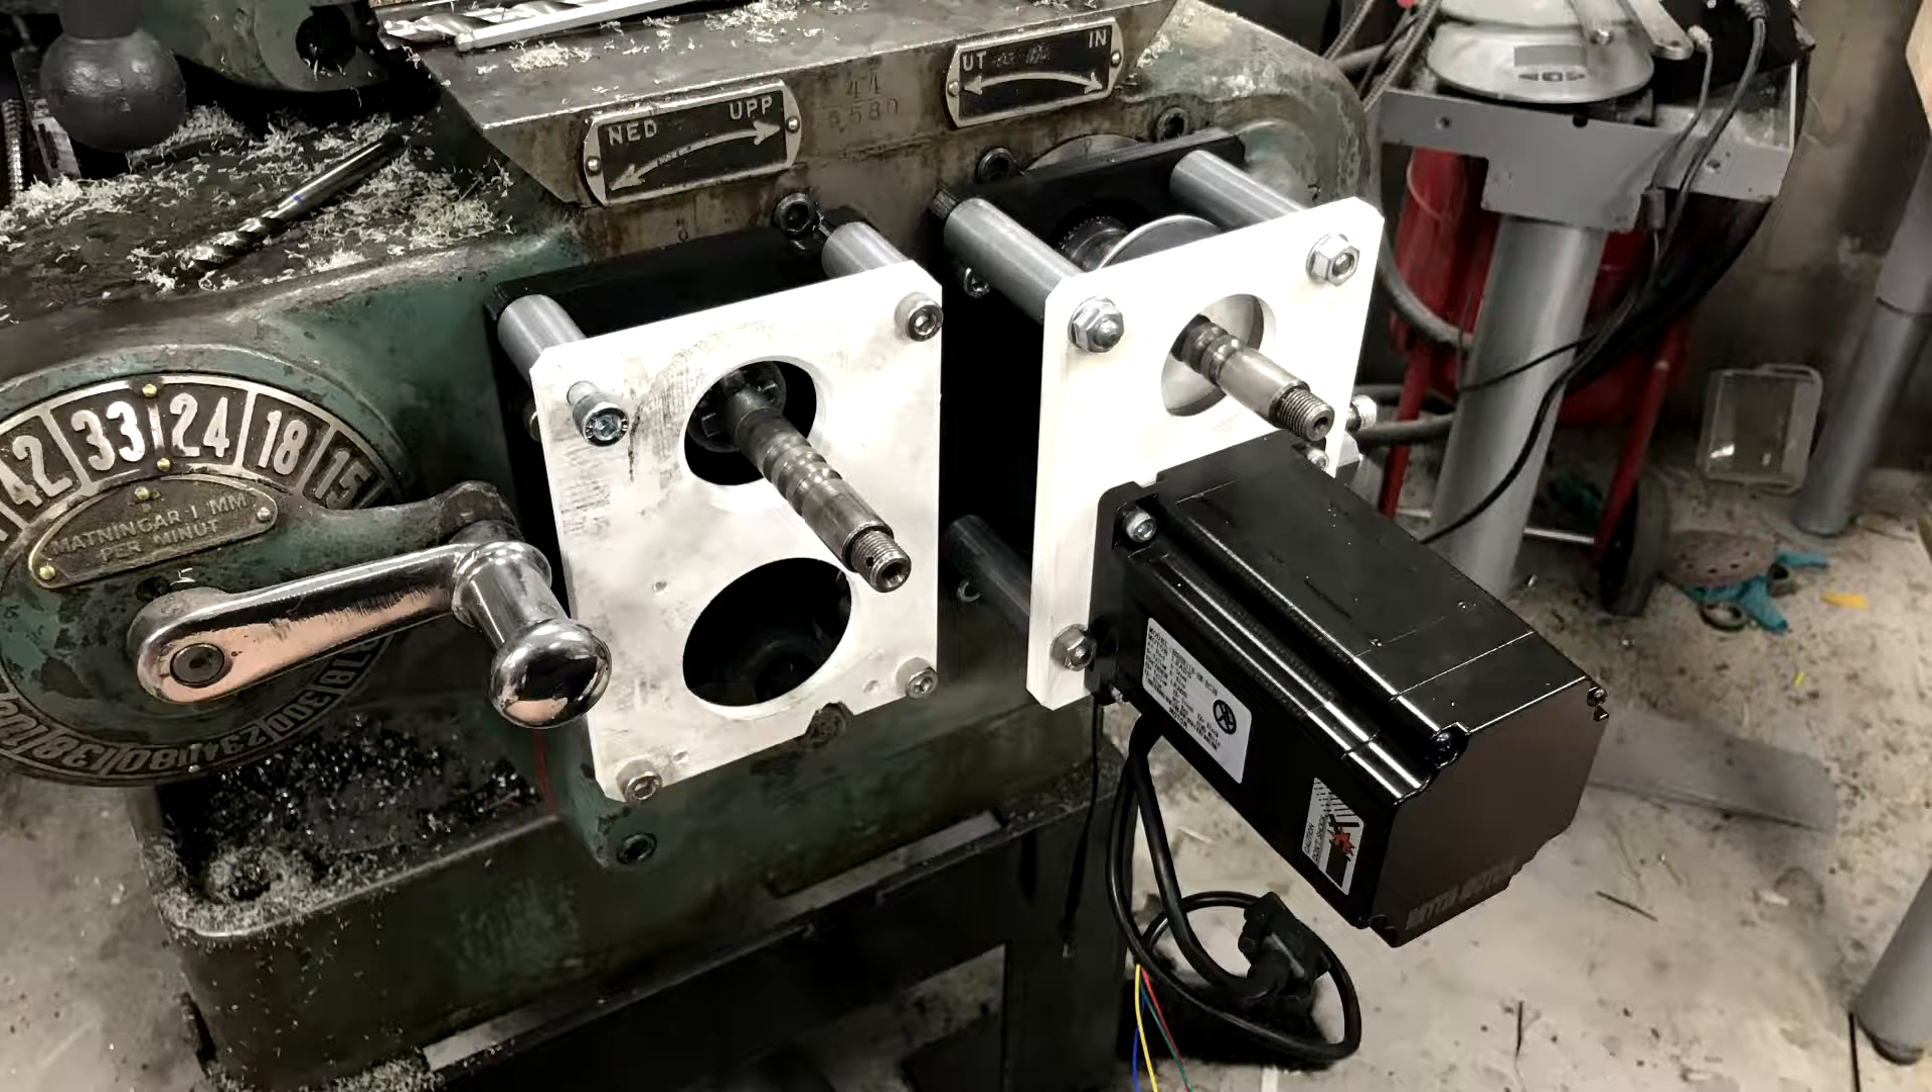With both Z and Y having their plastic templates mounted I decided to check how well this would work.